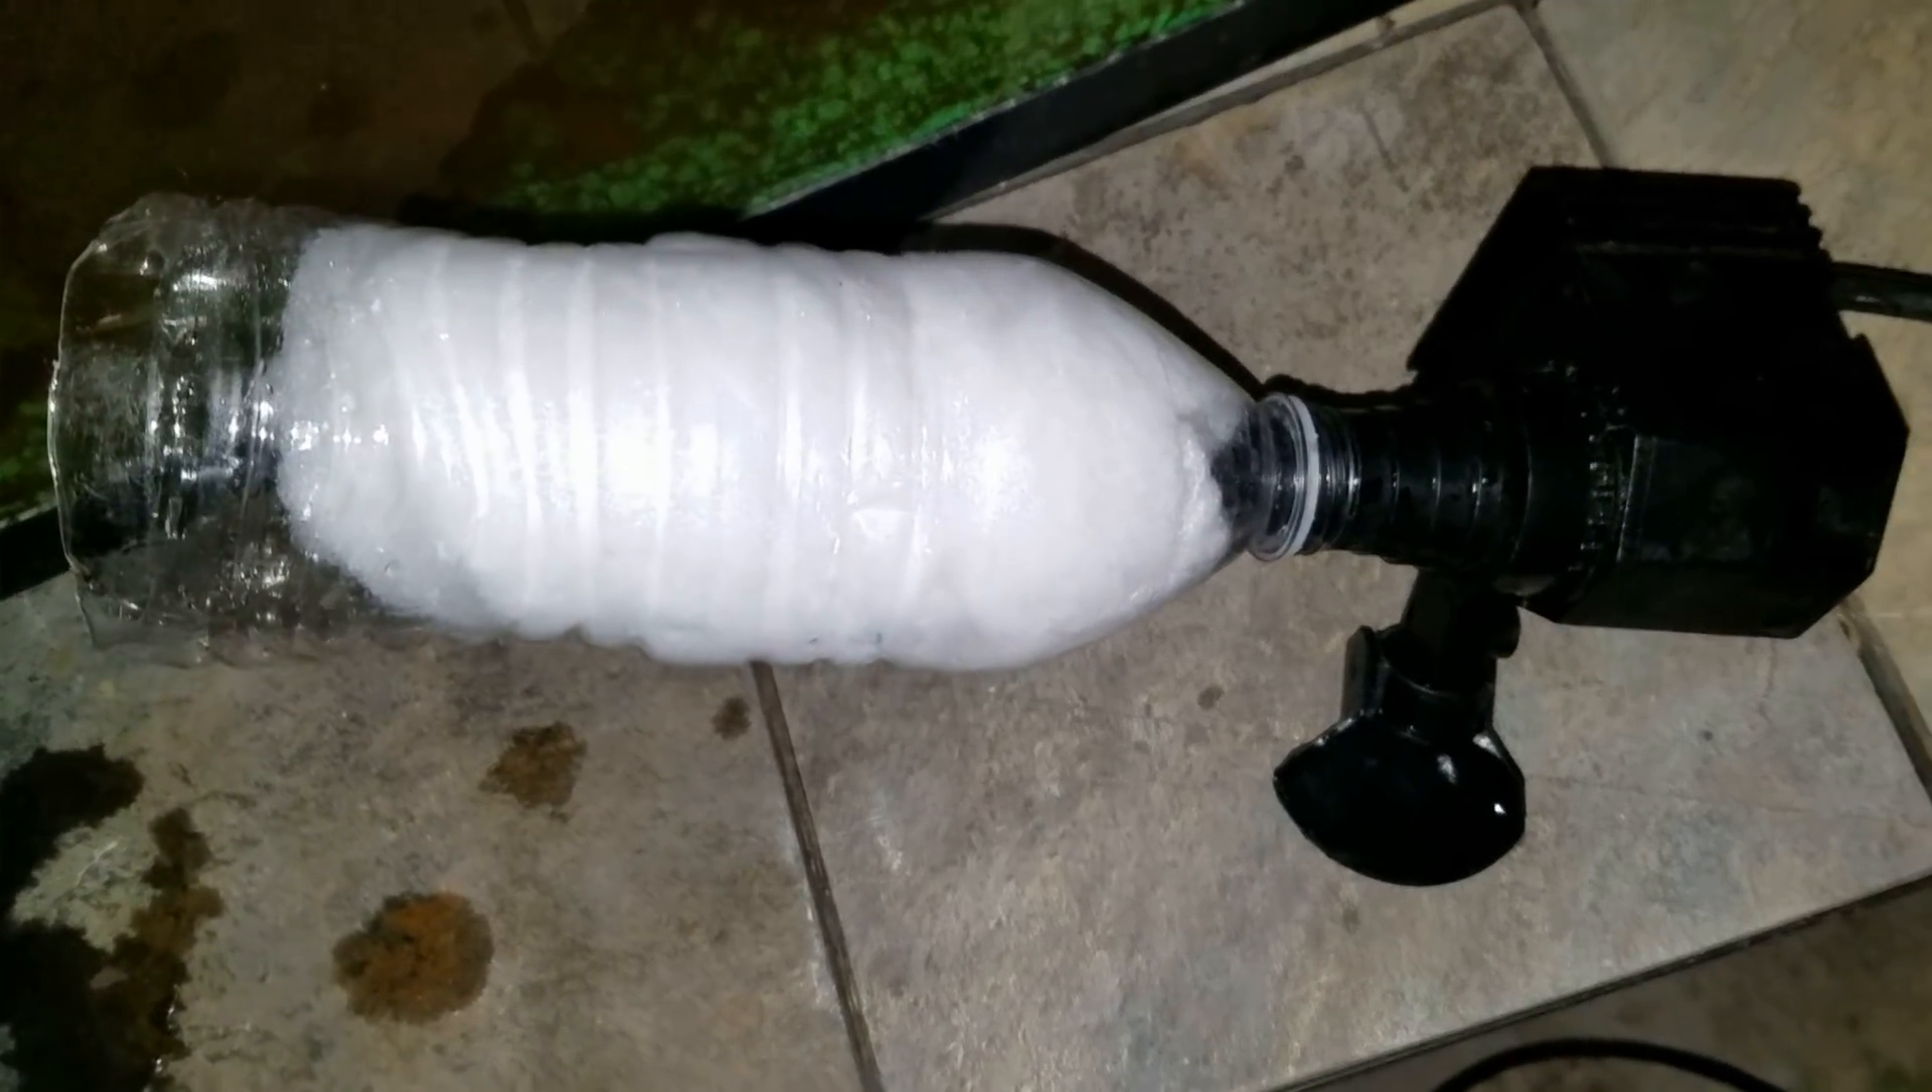And, I've taken some fresh new filter material and I repacked this filter.